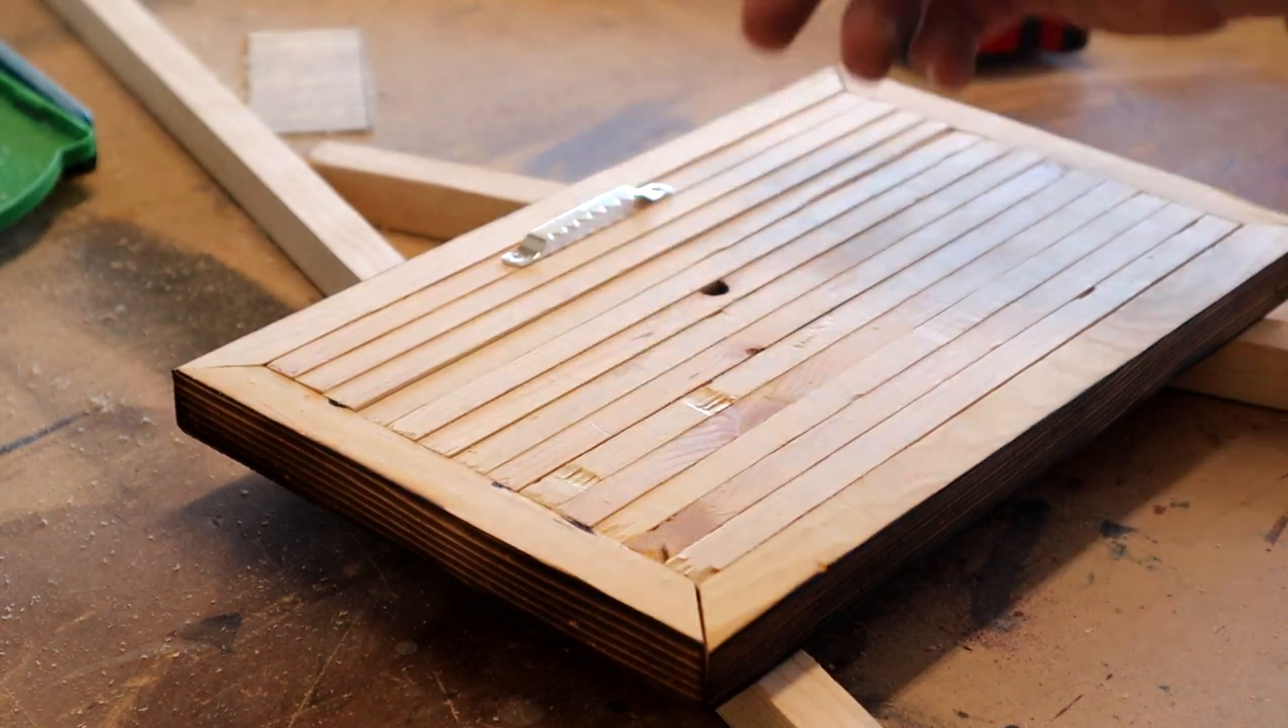All right so I got my frame put on.